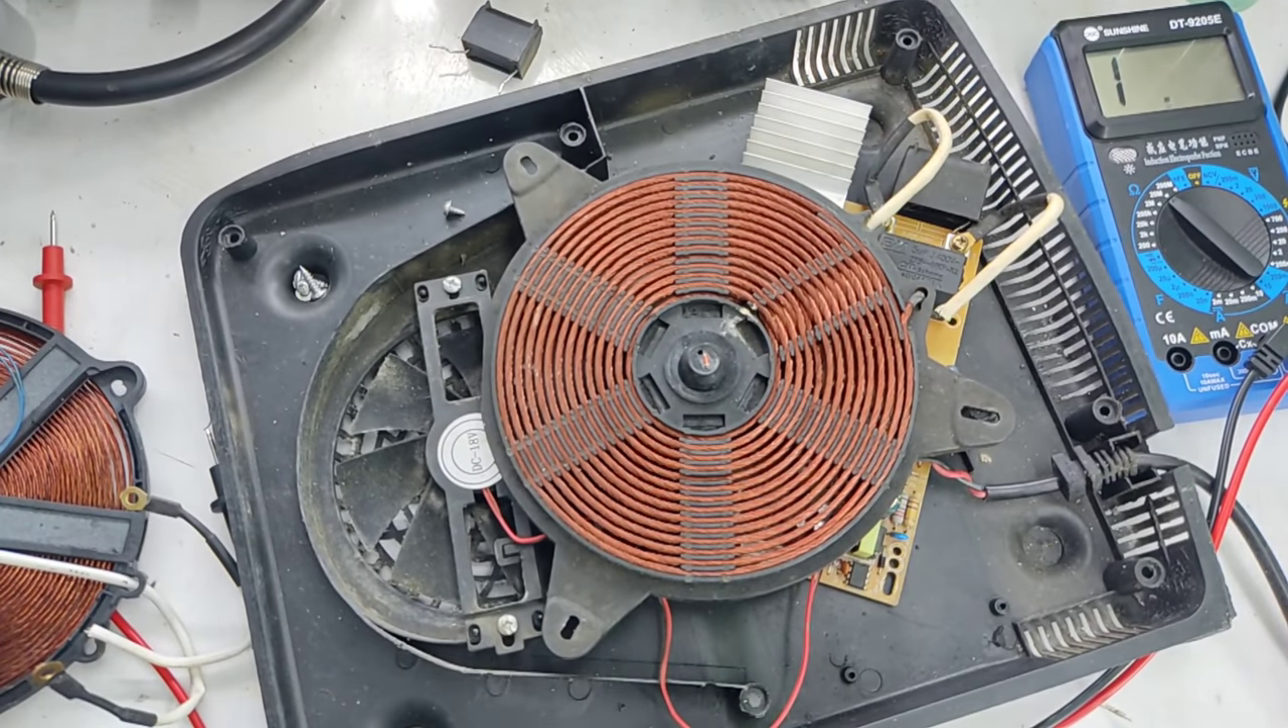यहां पर मैंने दूसरी coil को लगा लिया है।